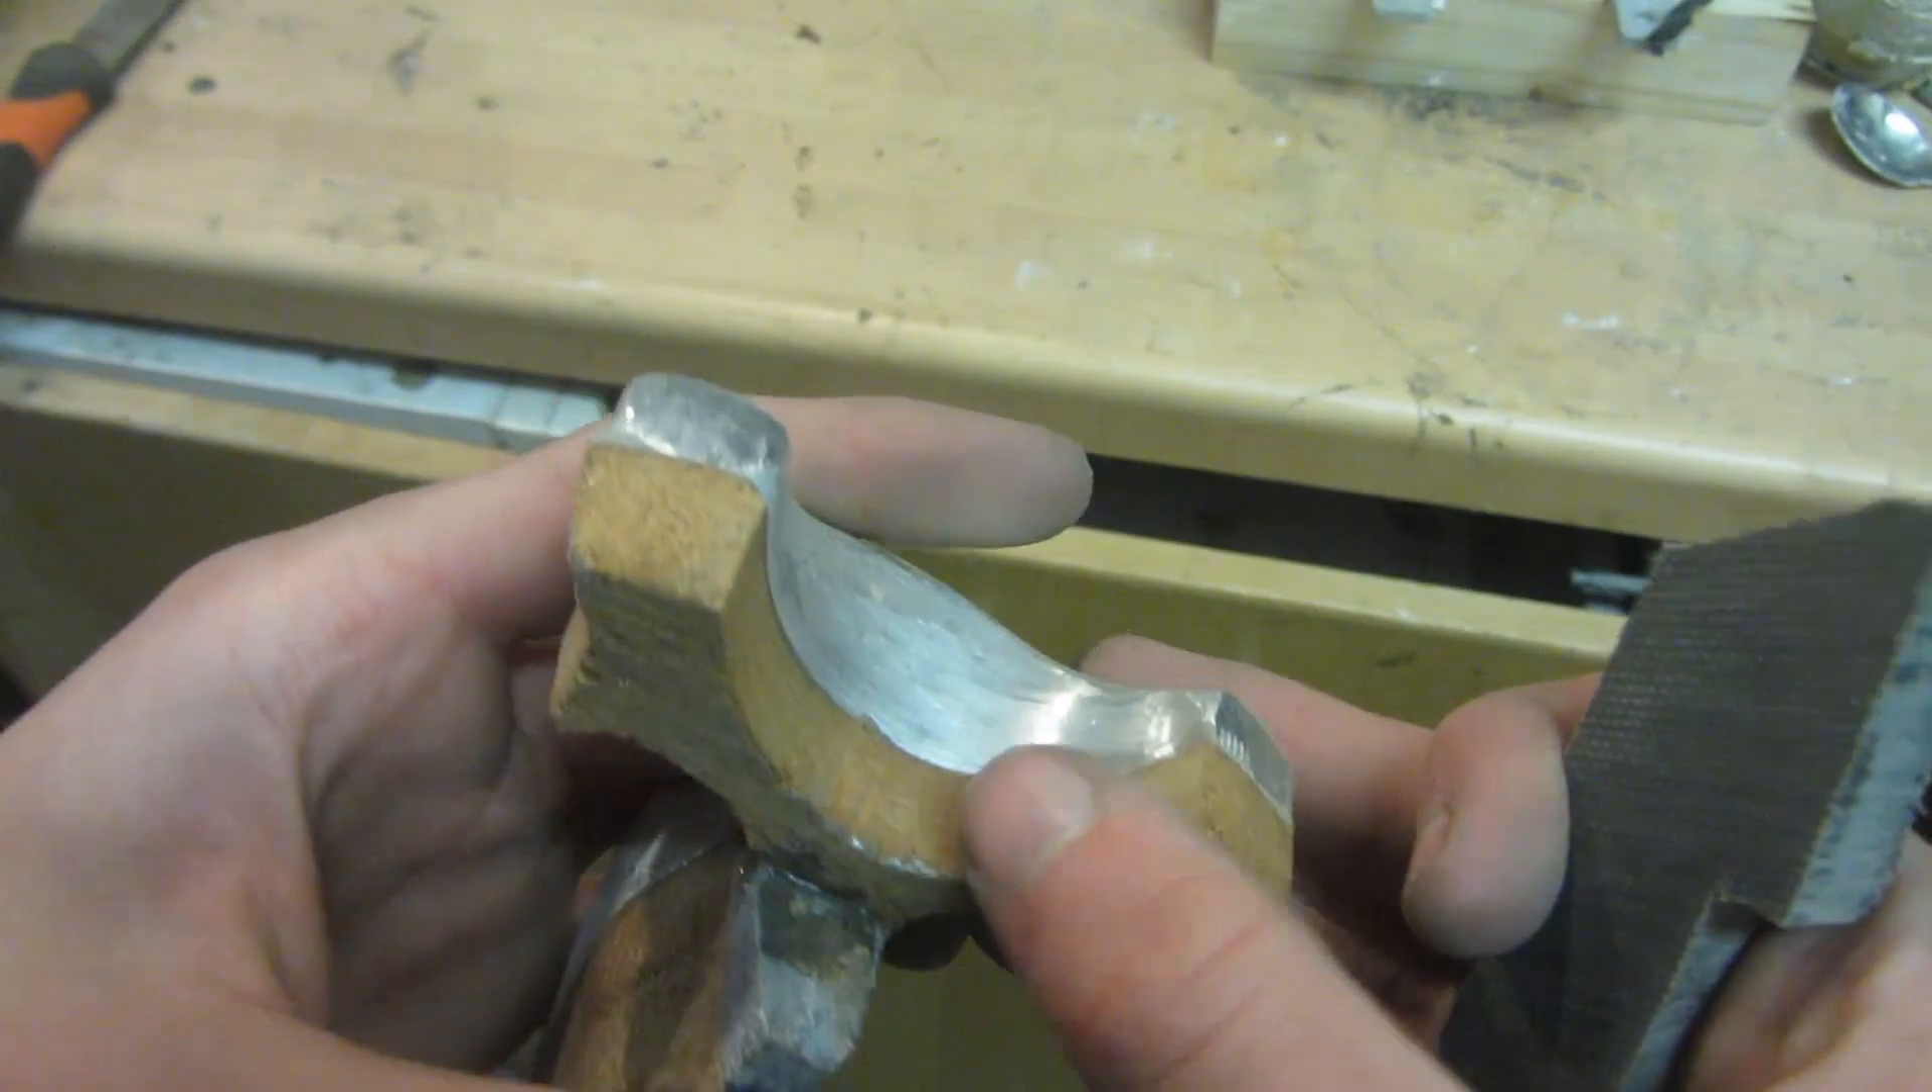This is what the slingshot looks like once I've shaped the wood so that it's flush with the aluminium.